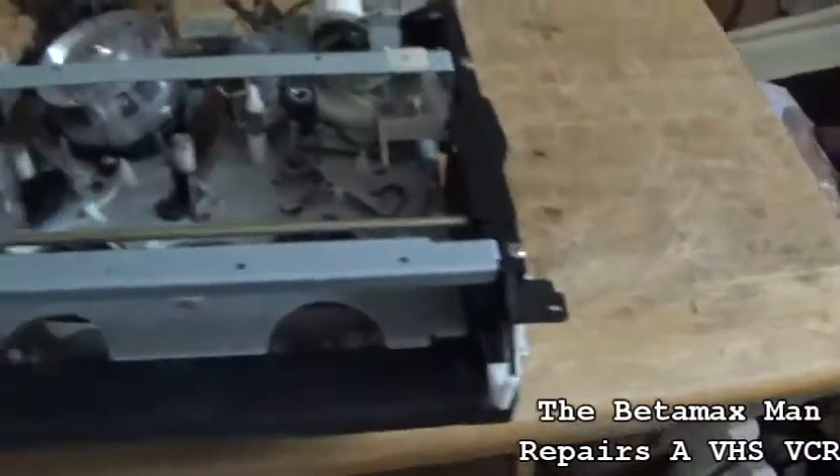Okay so we have the chassis out.